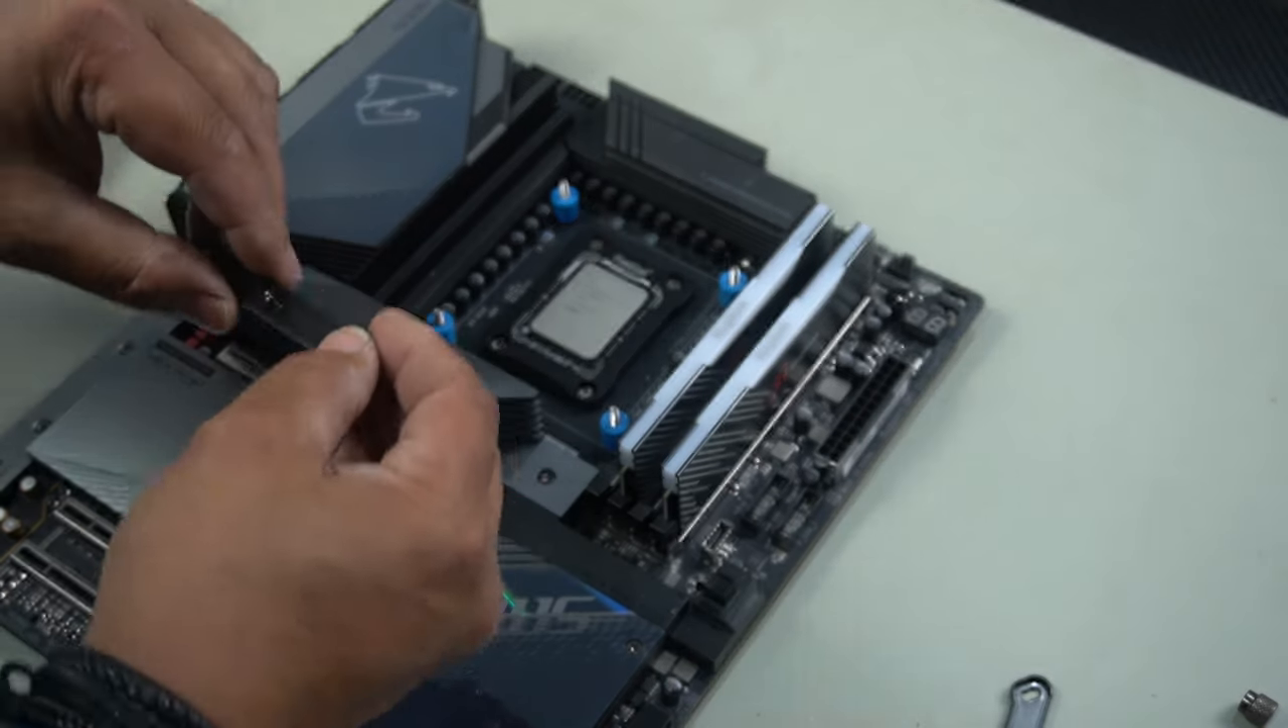So as you can see here, you've just put on all the stands.